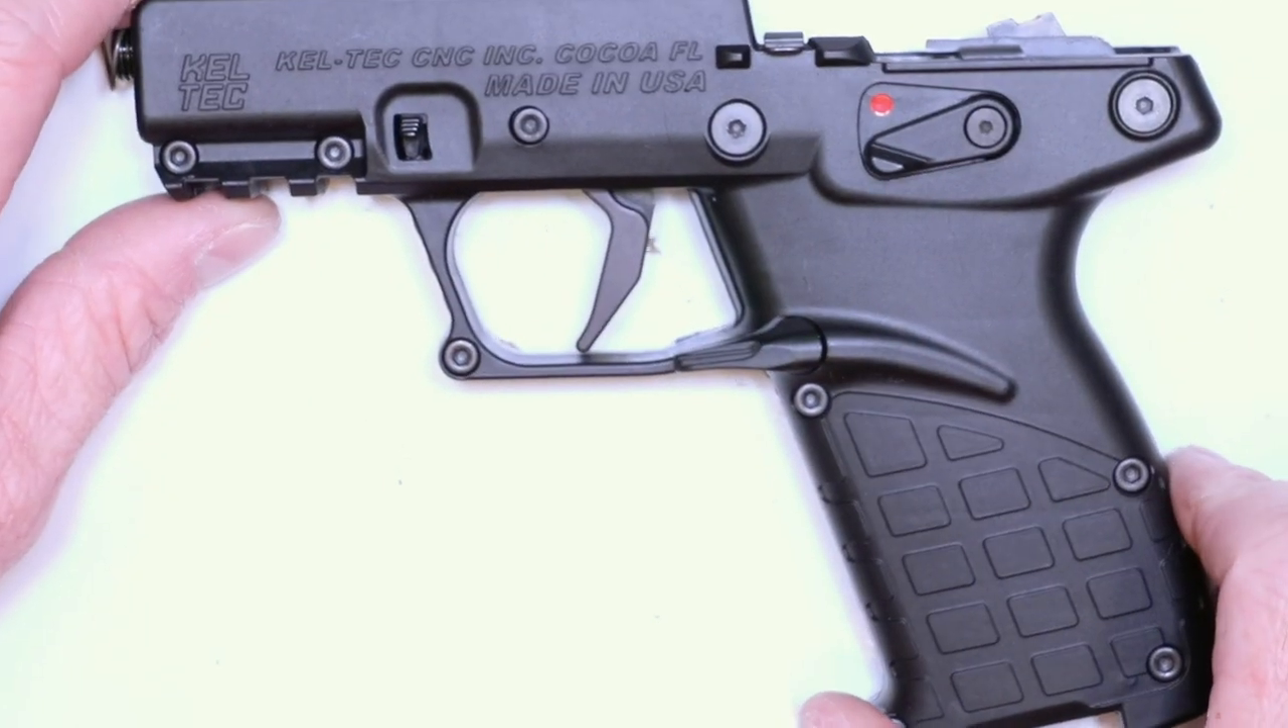So at this point, the frame is entirely back together, which is awesome.